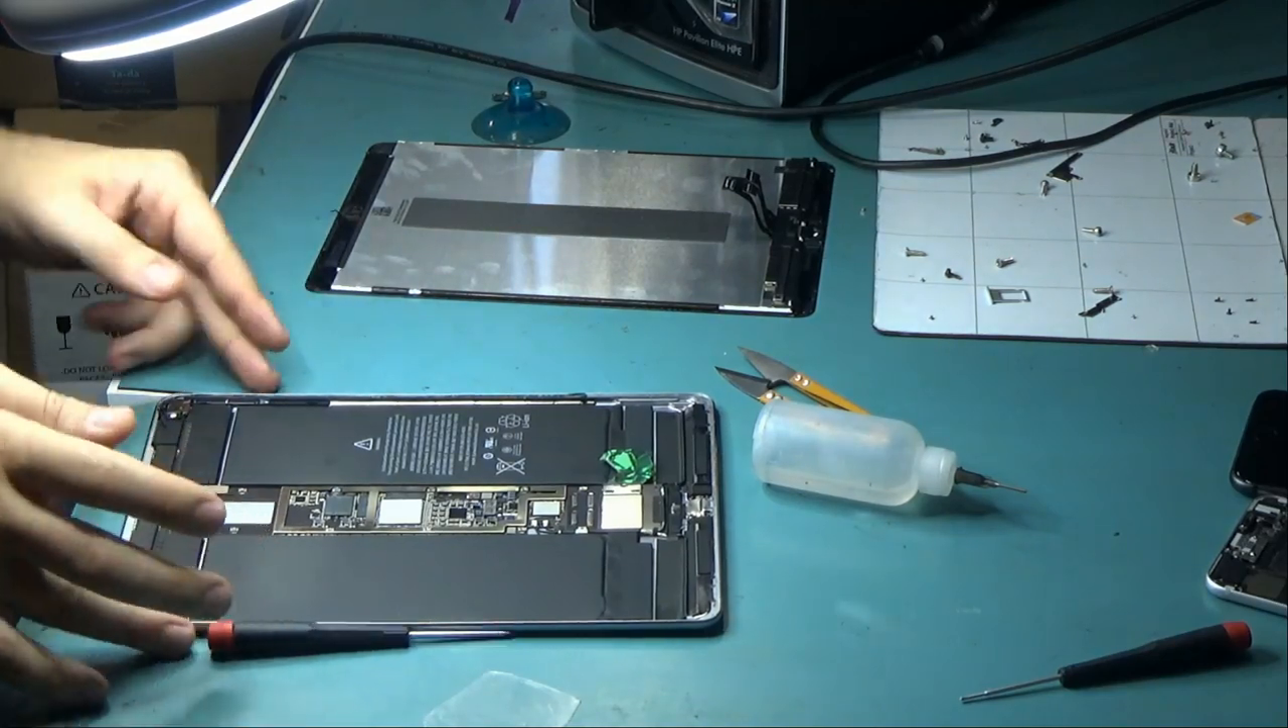Okay so now we exposed the motherboard.